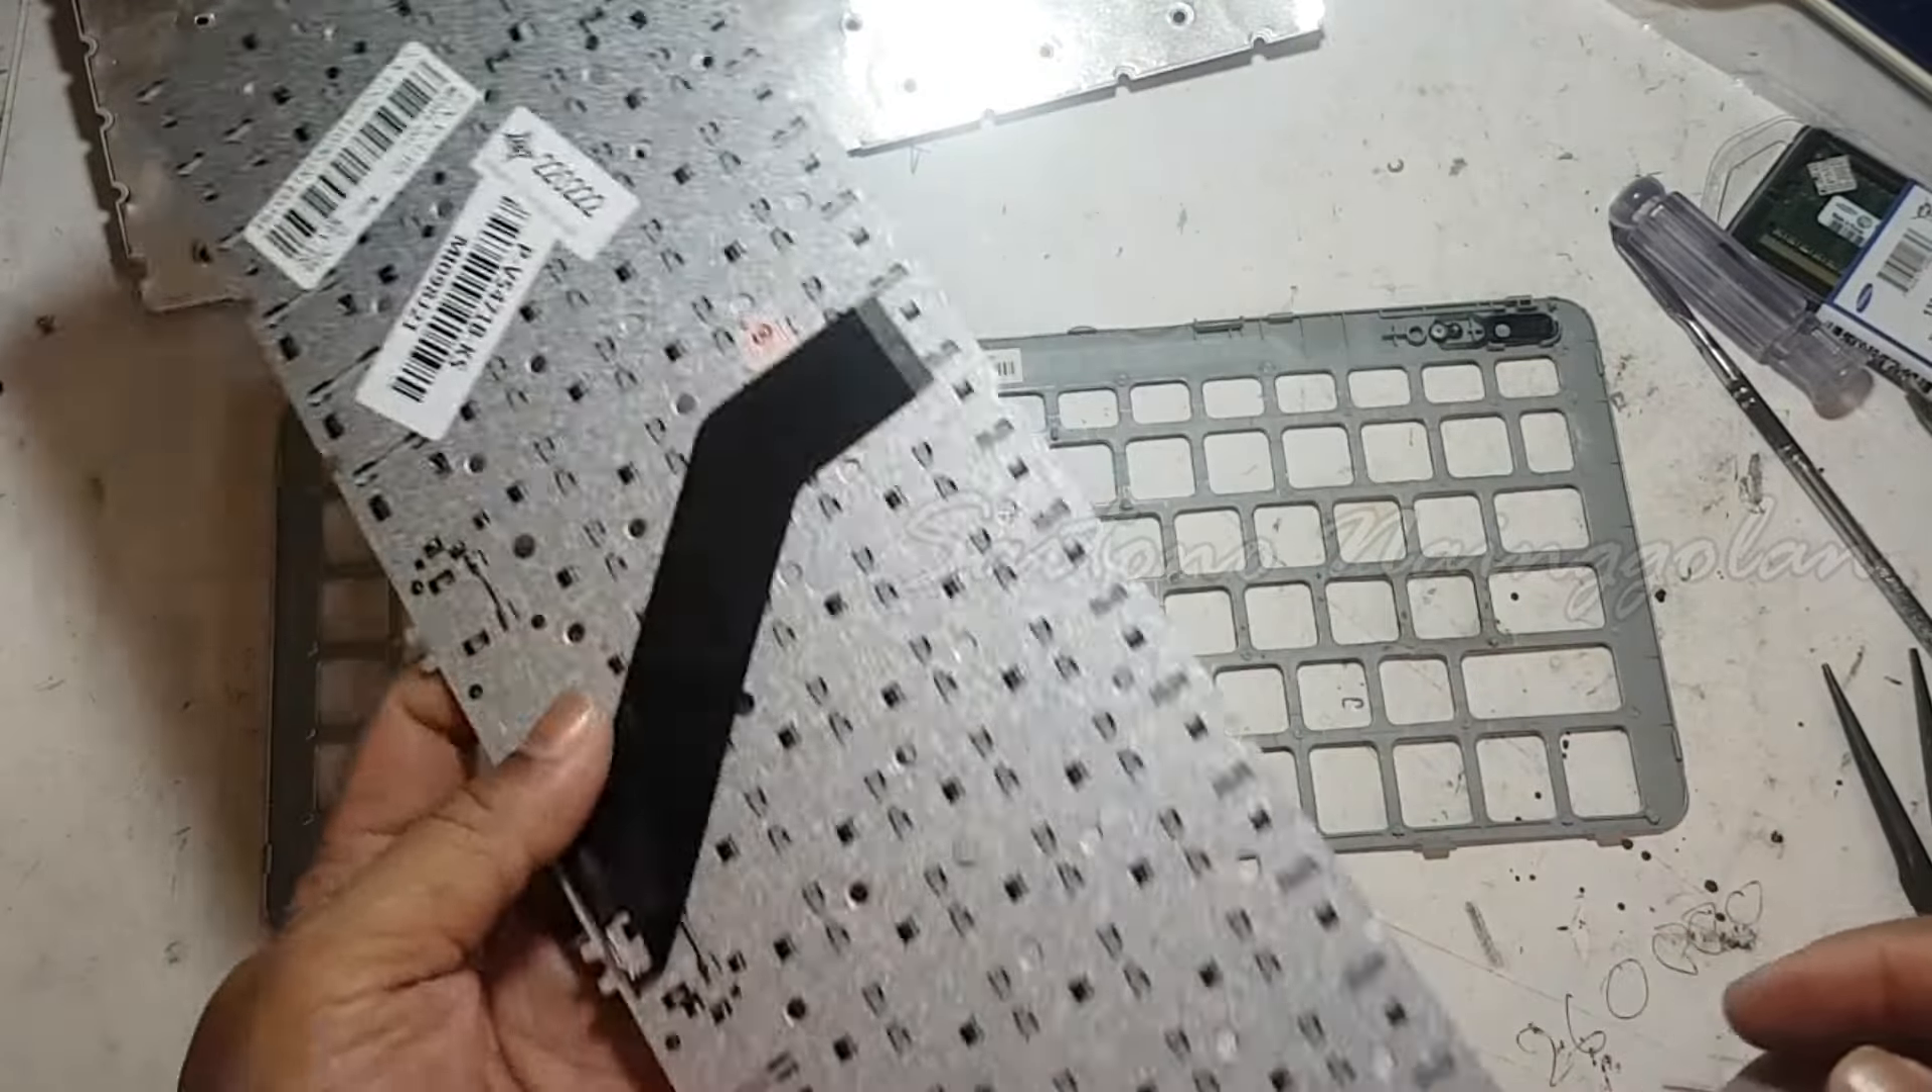Oke disini sudah terpasang kabel fleksibelnya.